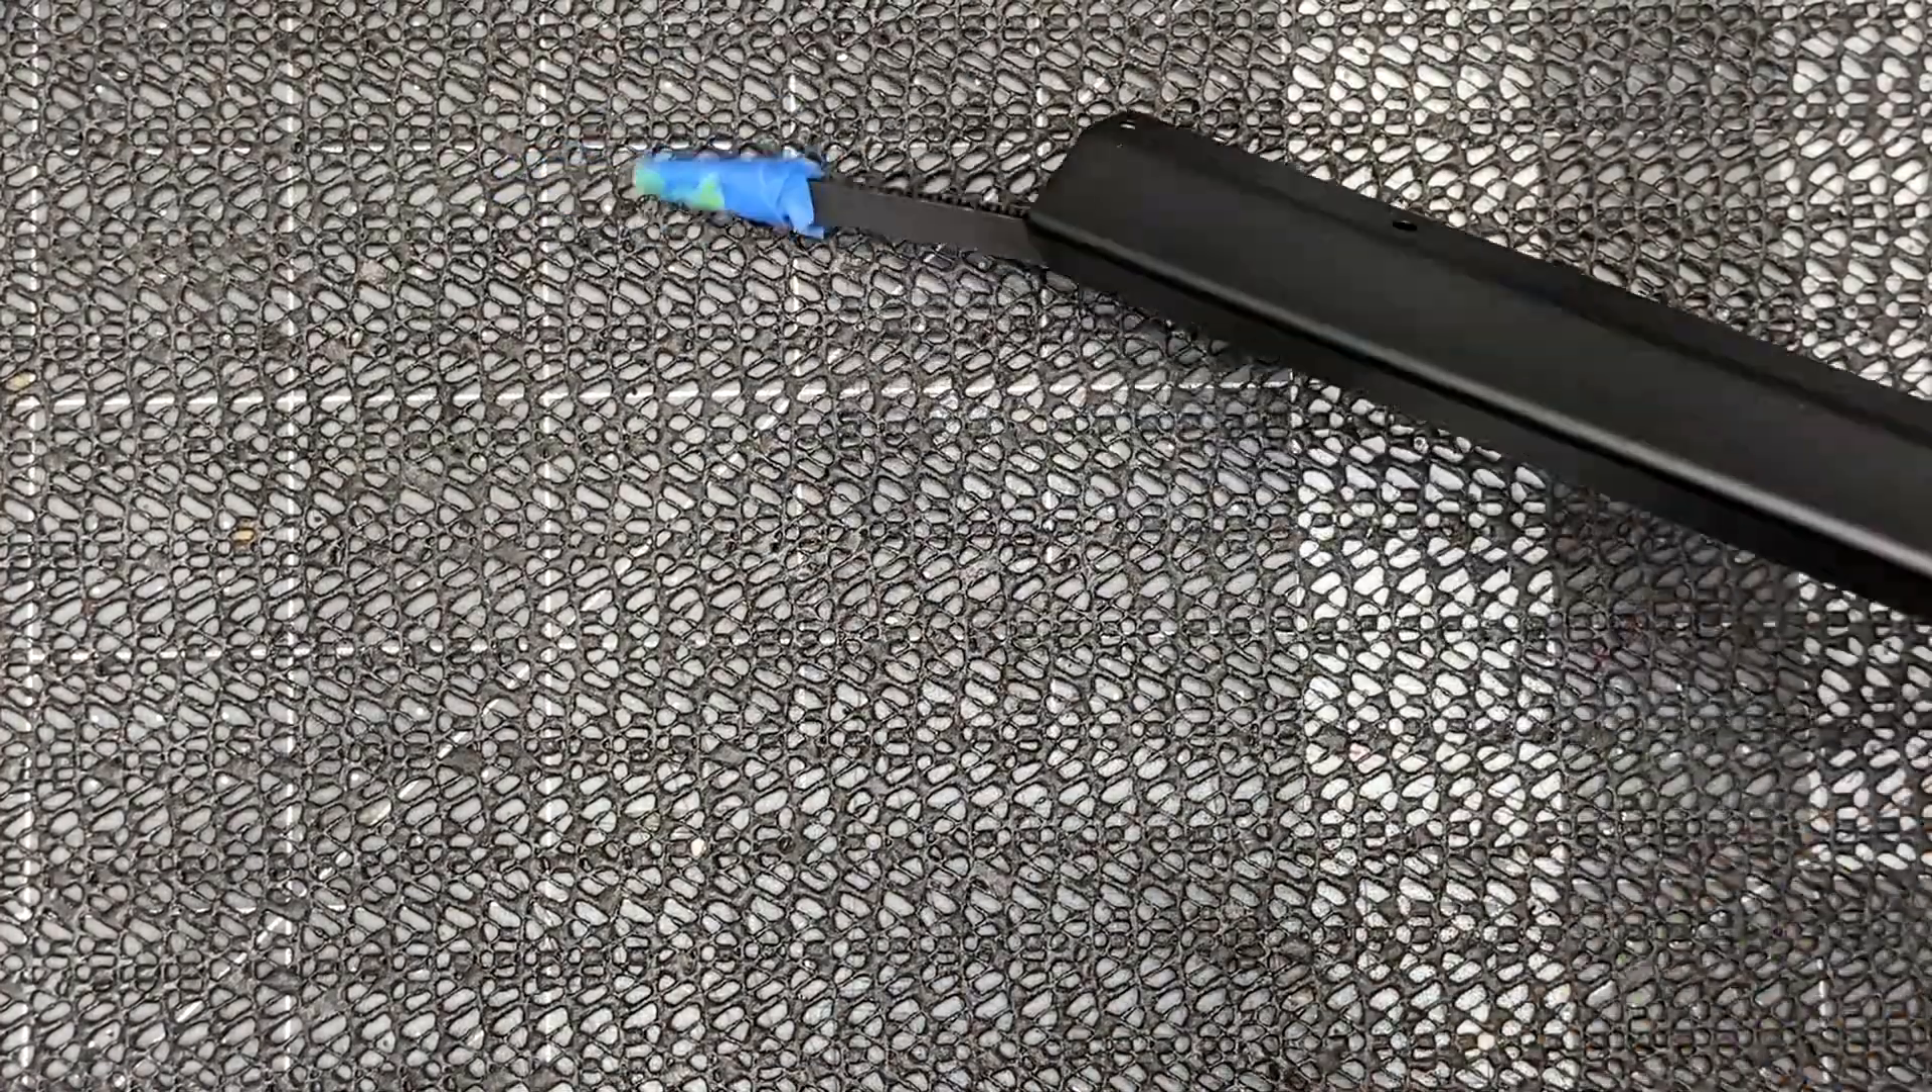So now our belt is through our boom and then you can simply just pull the painters tape off.